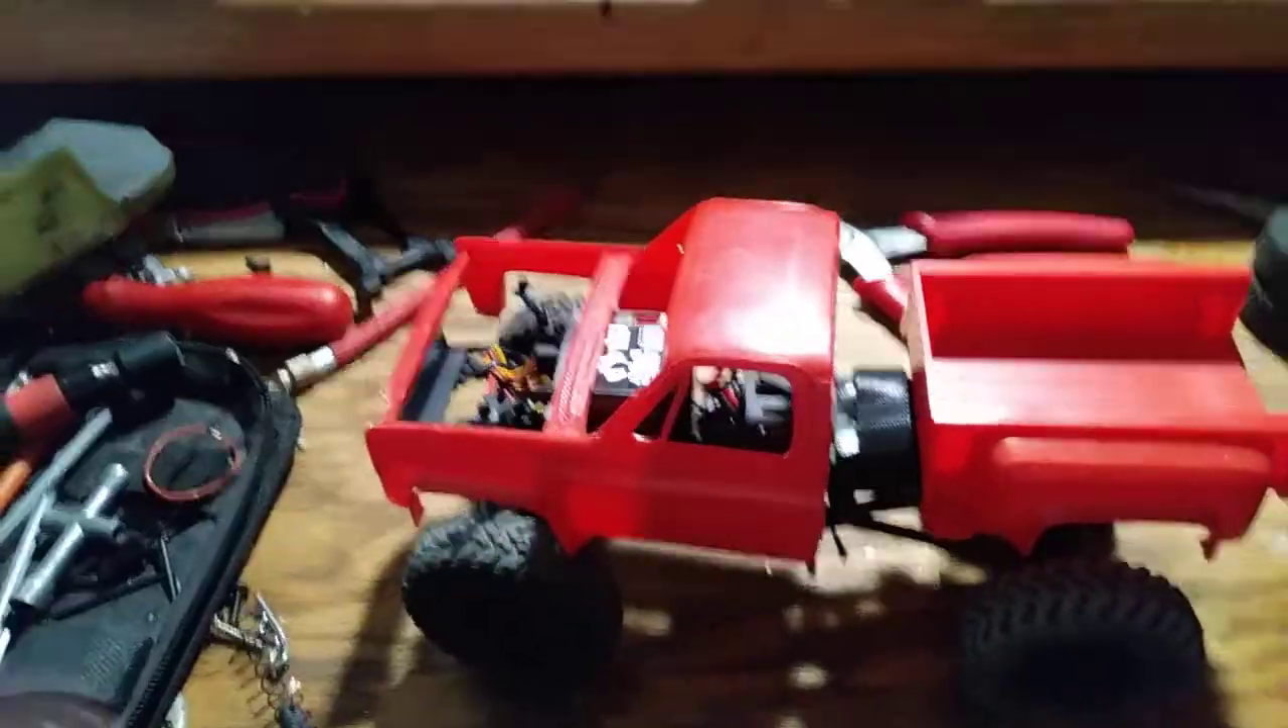See we got a giant uh gap there so we're gonna have to shorten the wheelbase.